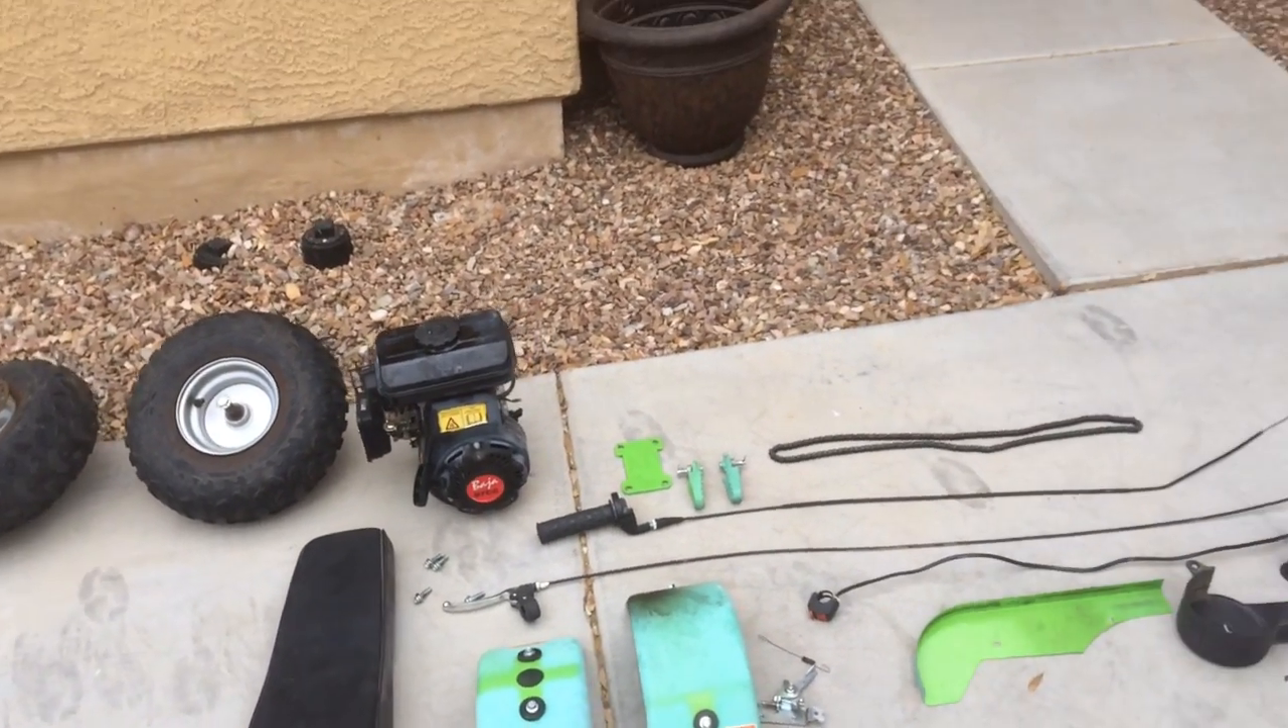The wheels are off, they were pretty easy.